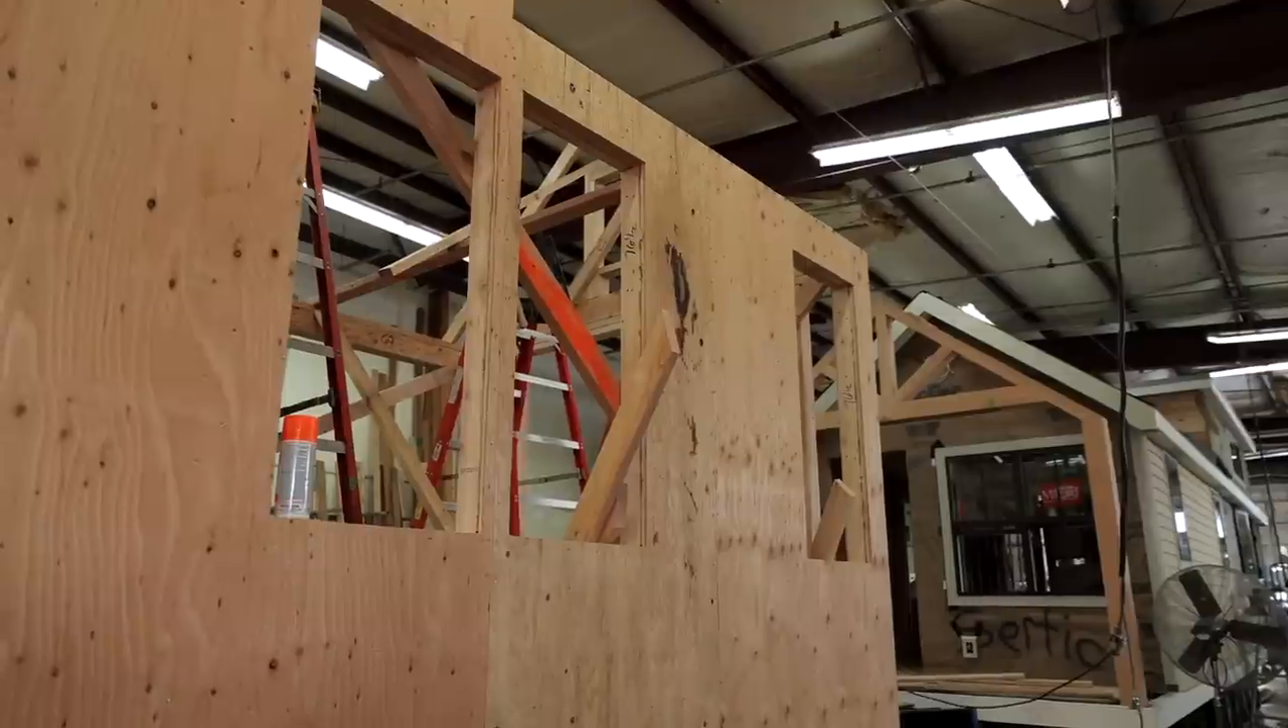So this model right now is the roof's not on yet but the walls have gone up.